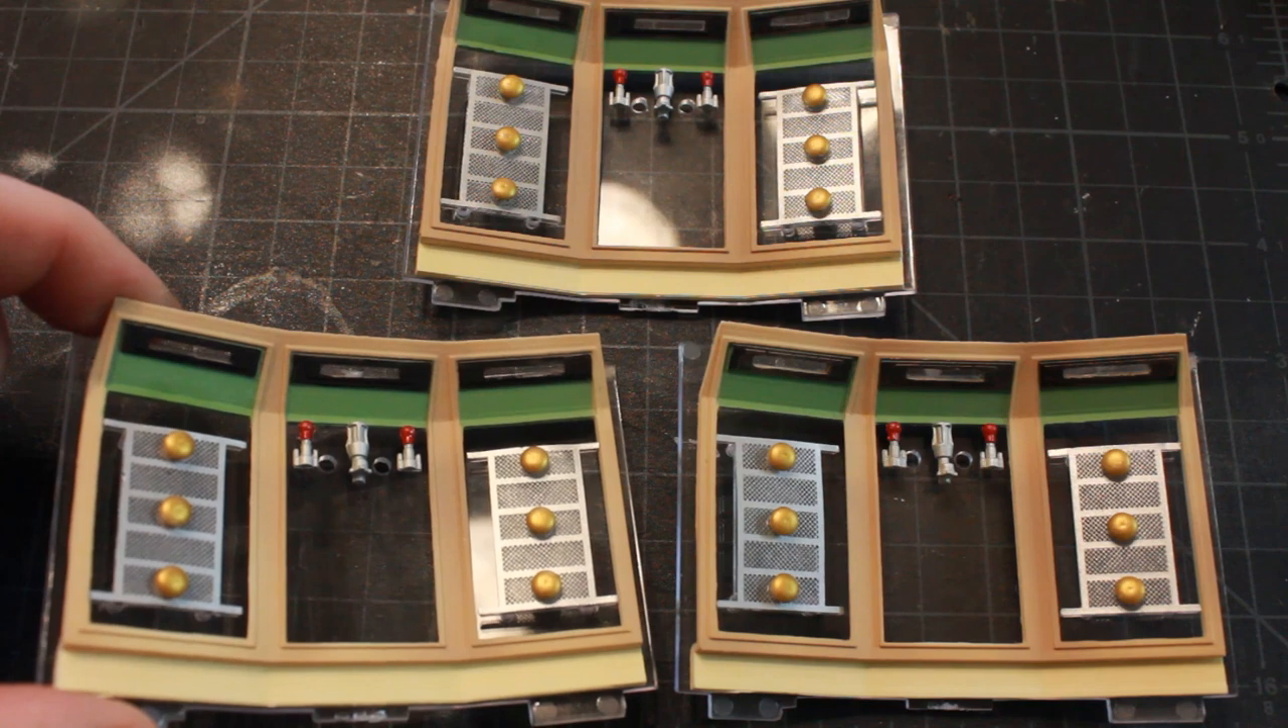So we got all three walls done here all the photo etches glued into place and they're coming along and looking really nice.